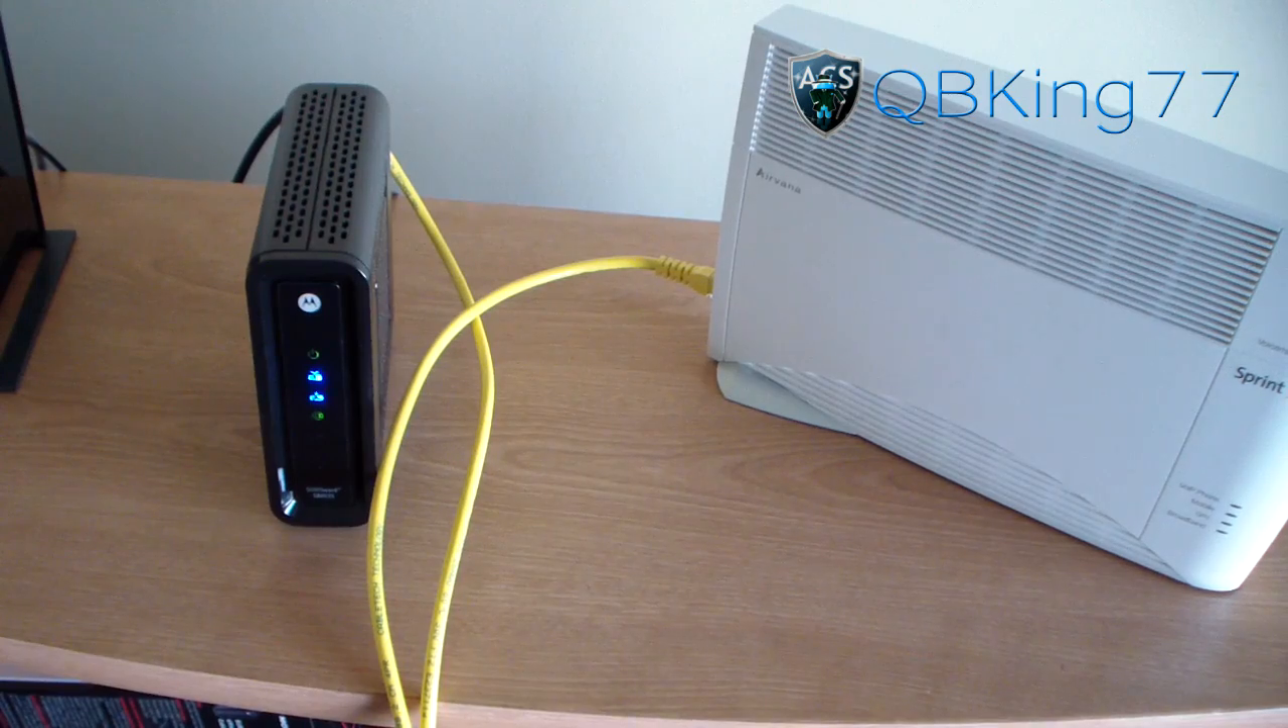All right, so as you can see, I have plugged in my modem and it is turned on now.